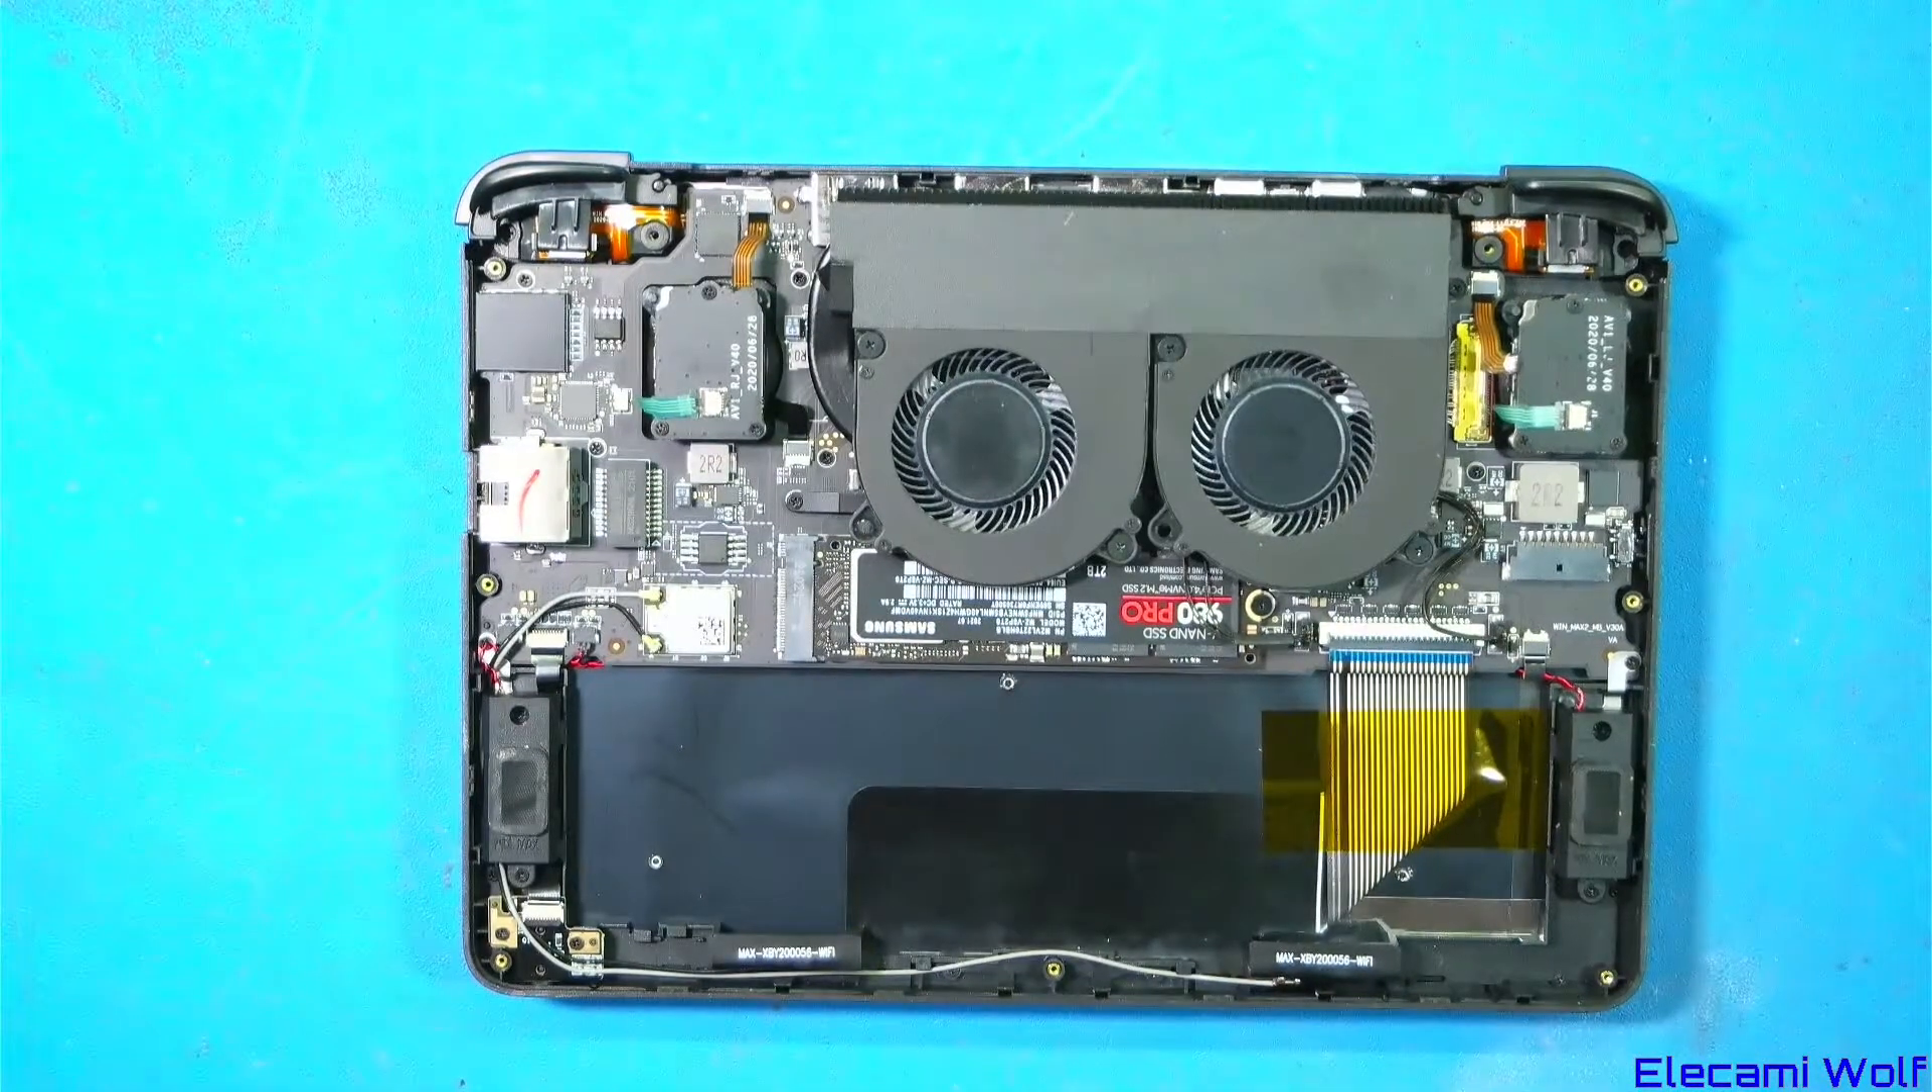Okay, so we've installed the new drive.